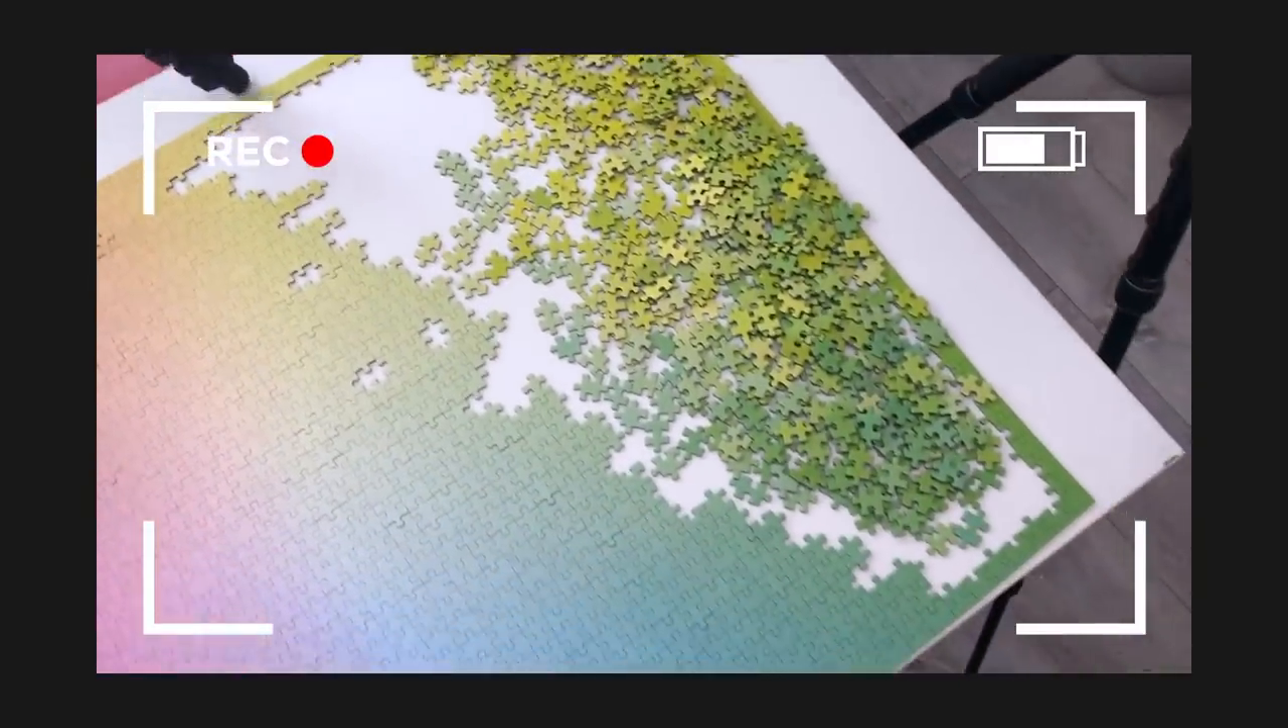You guys, look, I have finished more than half the puzzle. All I have left is this green section on the side.